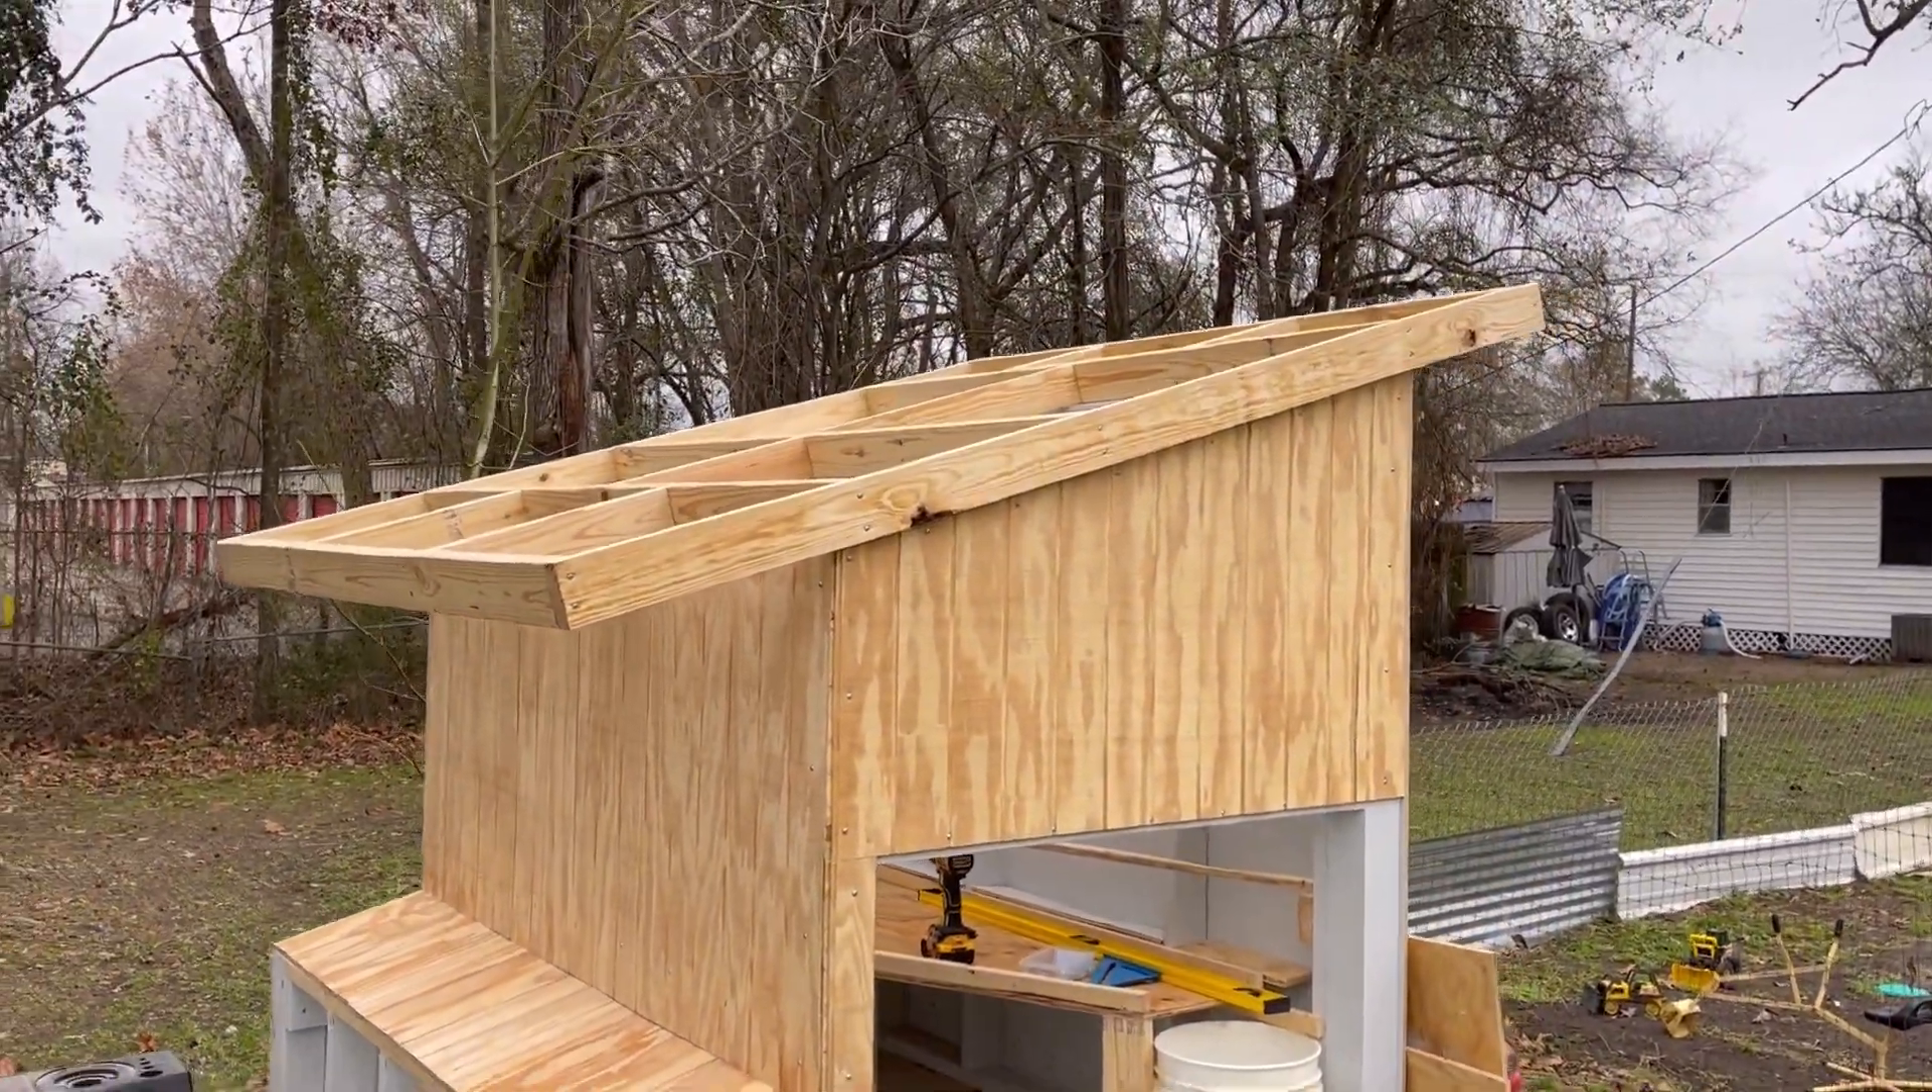We got the roof put up now you just got to get the metal panels.